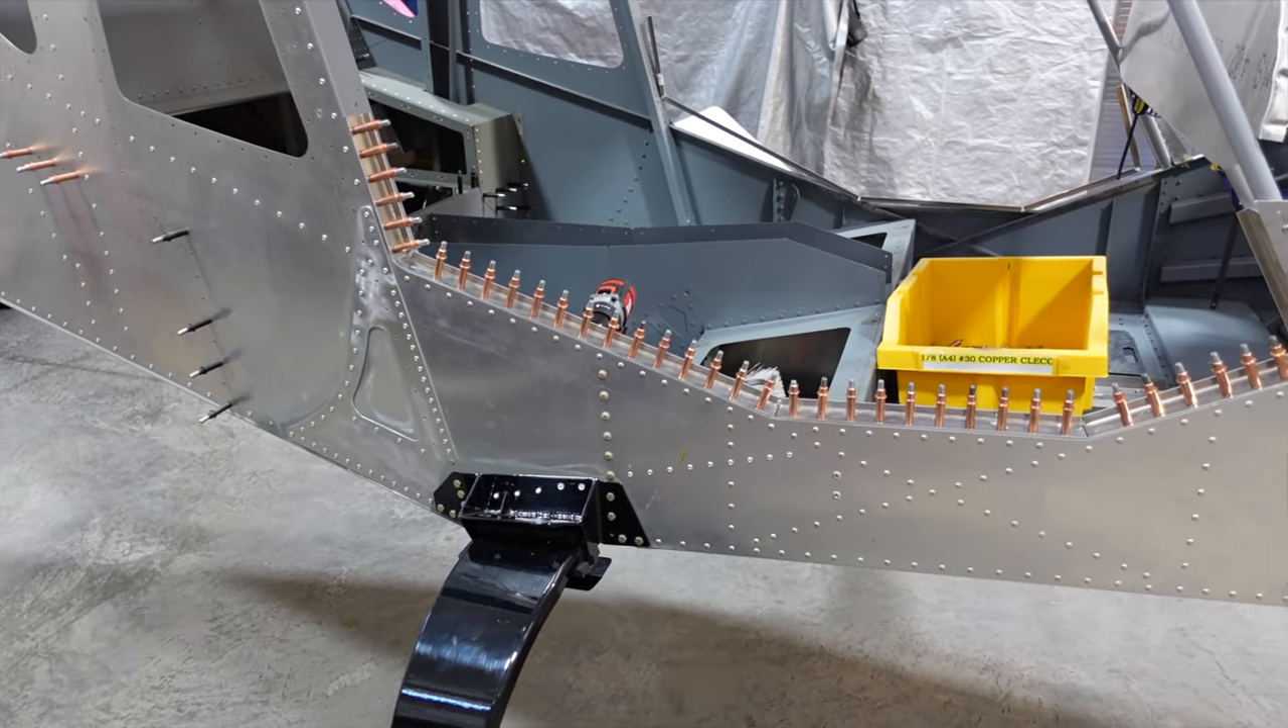Well we've got the entire door sill drilled and clecoed in.